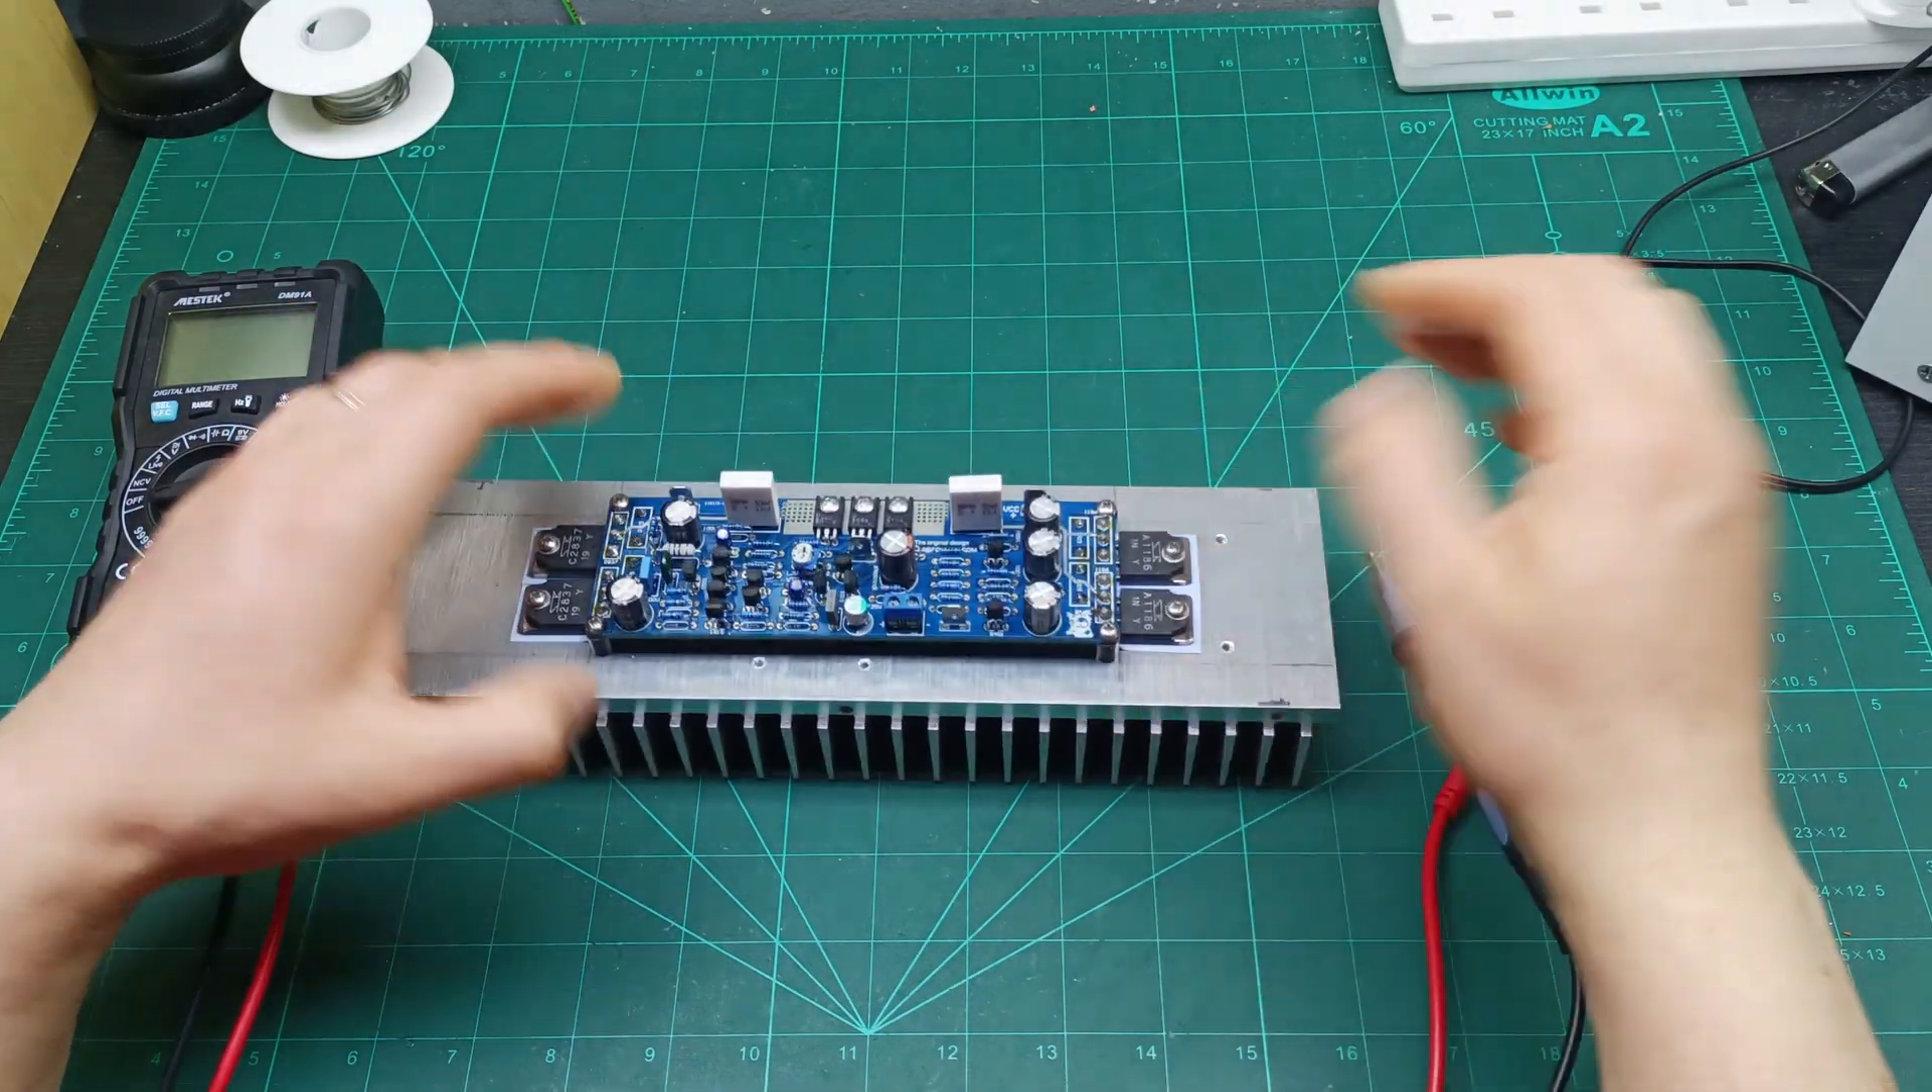So here we go our amplifier is mounted on the heat sink.